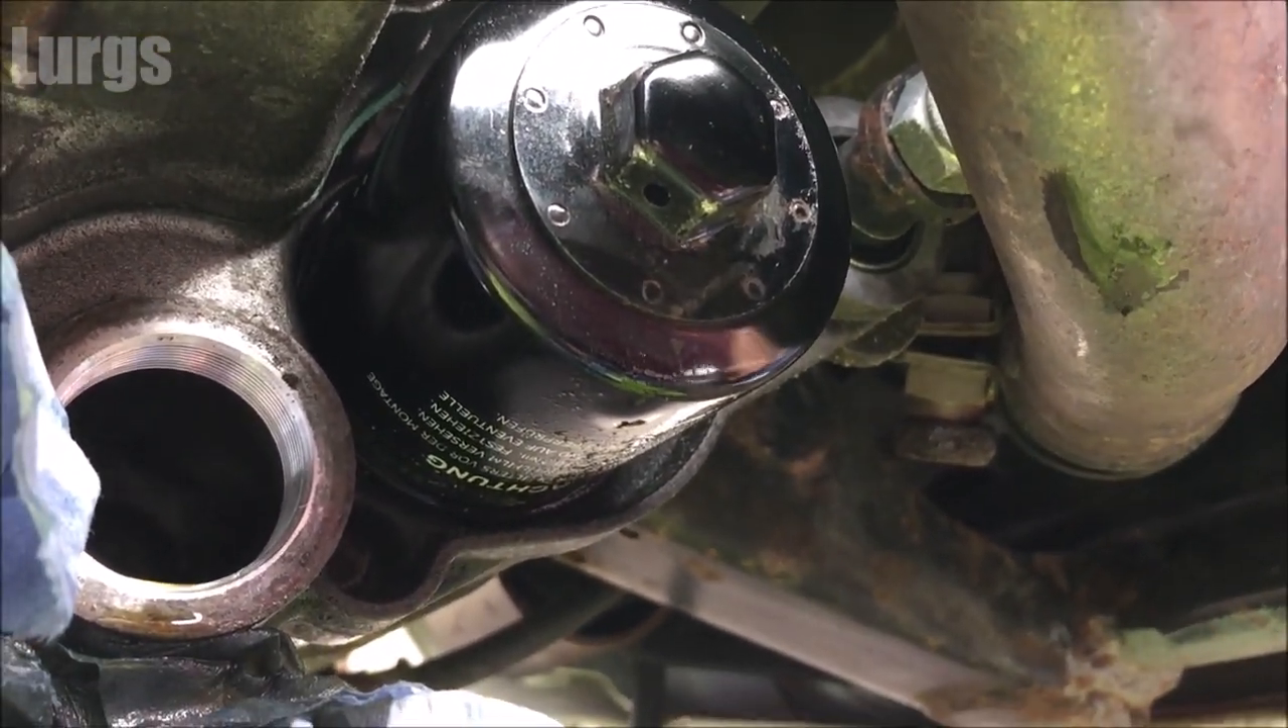And now we just need to get the old oil filter off.